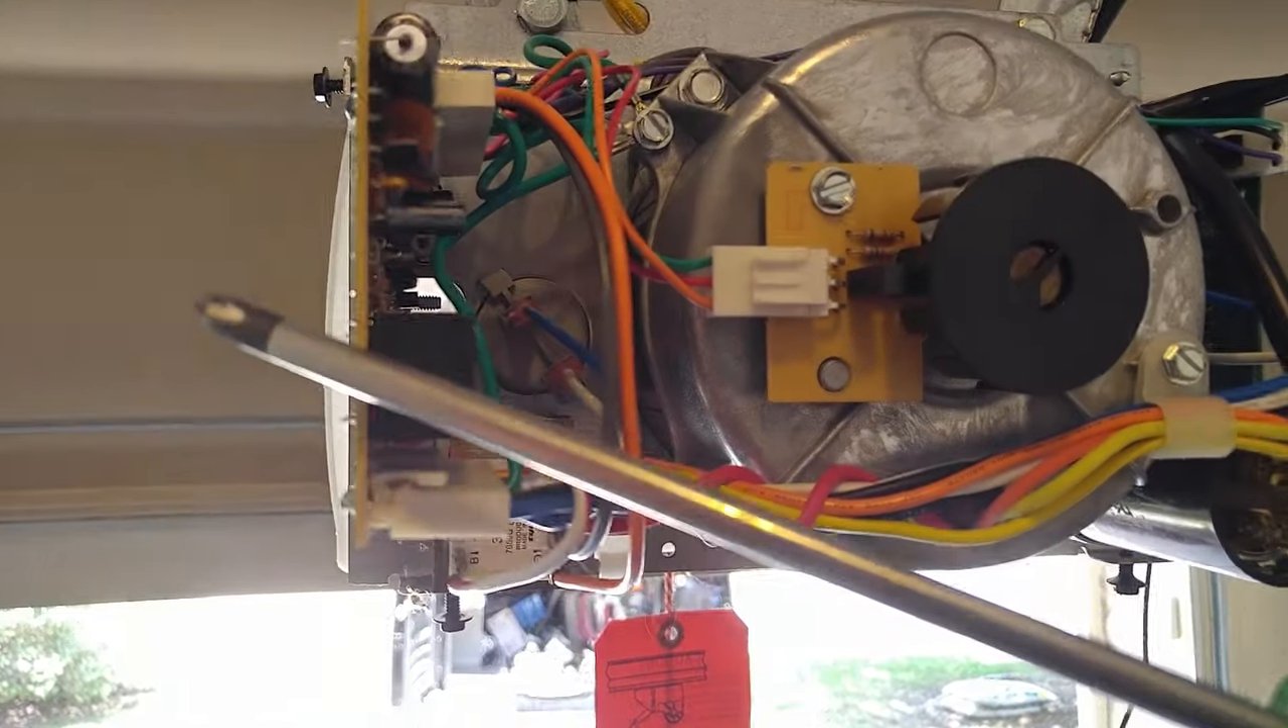So now that we have the cover off we can see a circuit board we can see a motor or we can see a start capacitor right here.